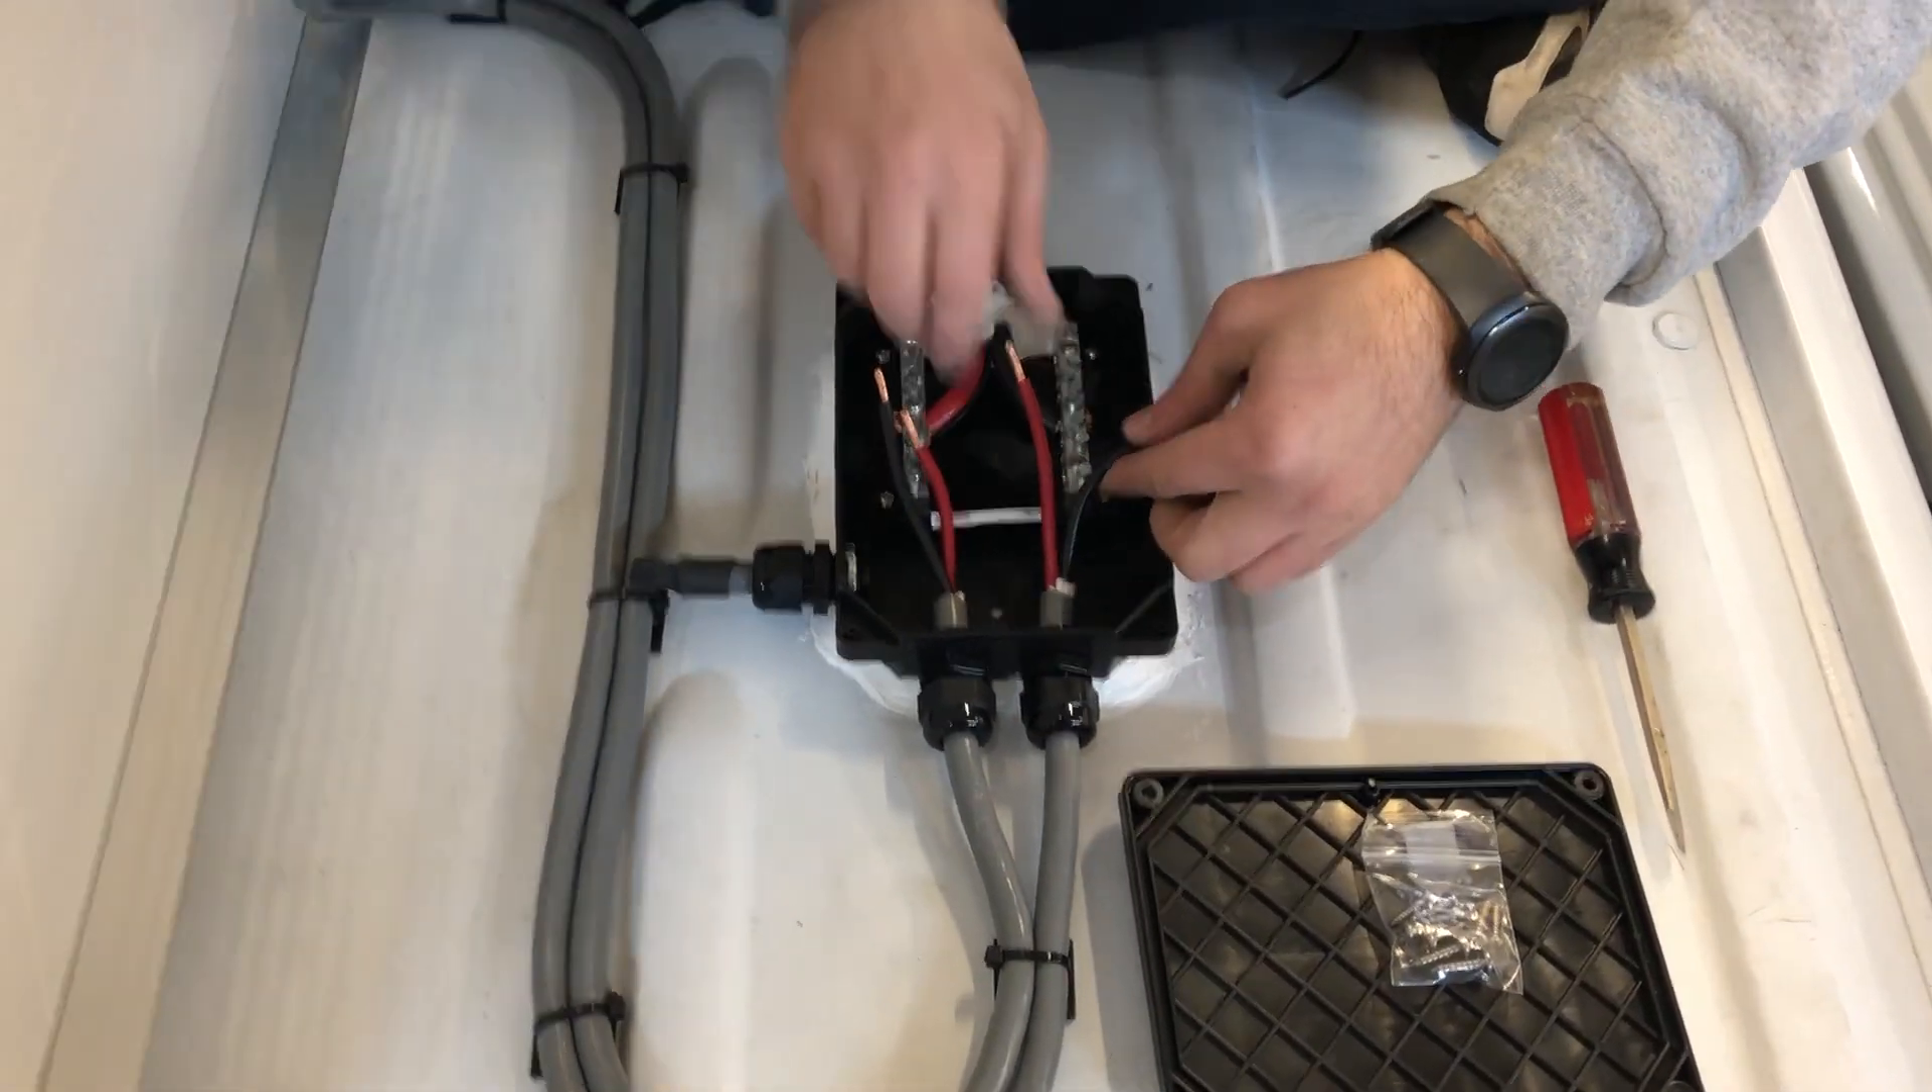So as you can see, we just finished up routing our cable, put our wires in, and now all we have left is to hook these up, and the panels will be good to go.